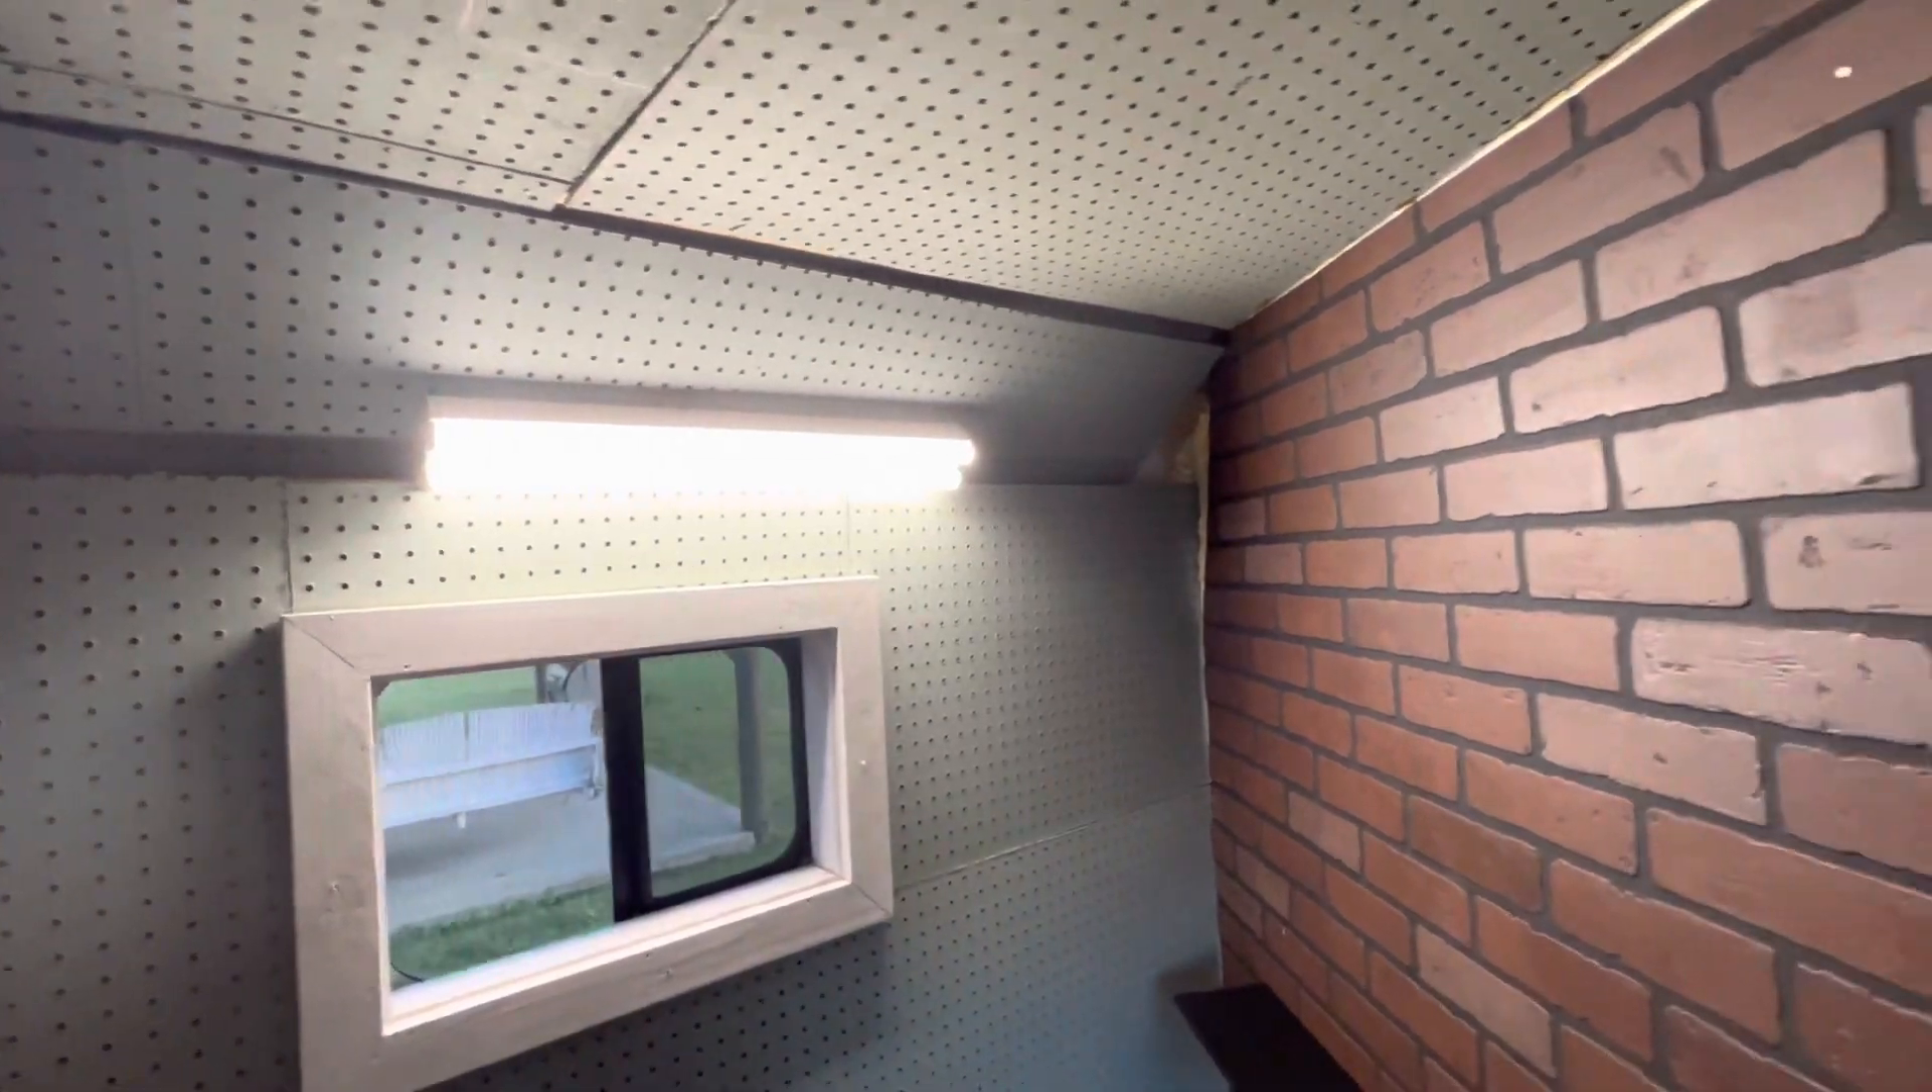I got the light mounted up here it's at an angle.